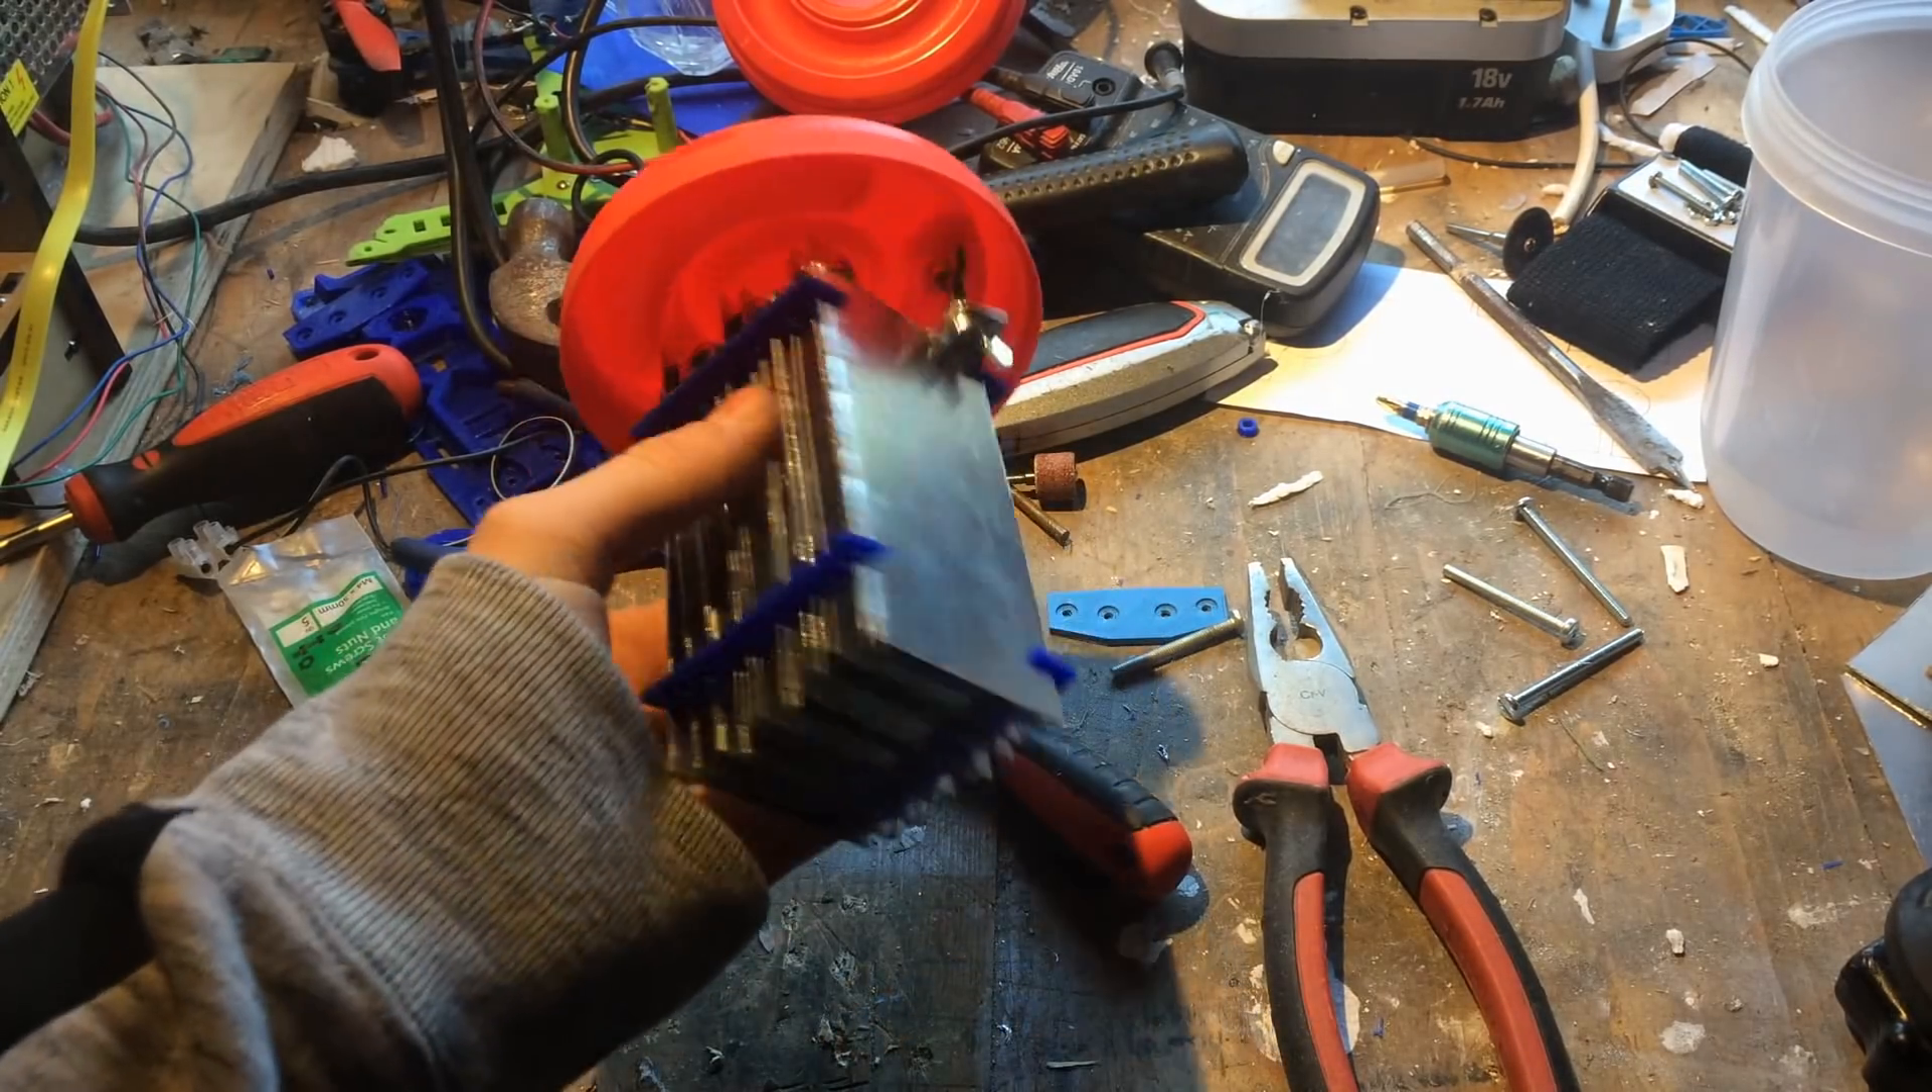So you can now see how the plates are mounted to the lid.